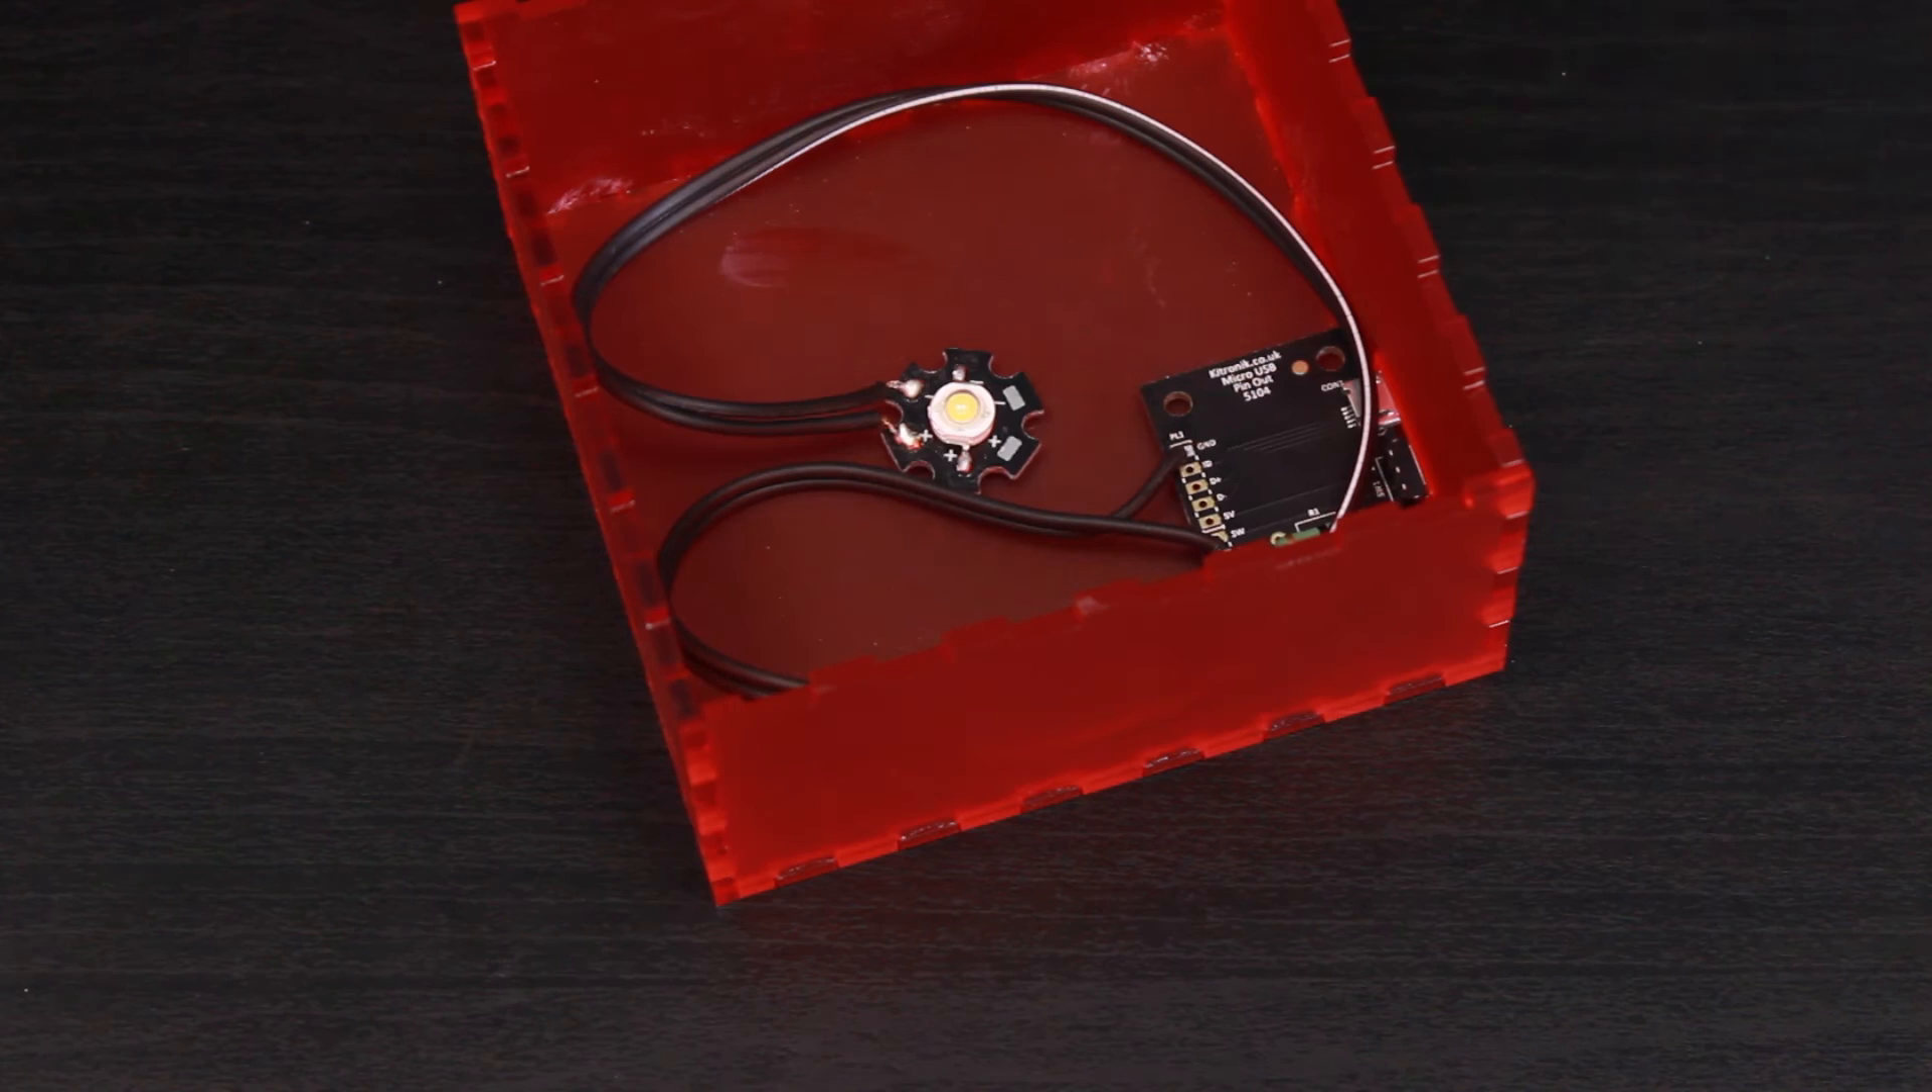So here we have the micro USB lamp dropped inside this box that we have already made.